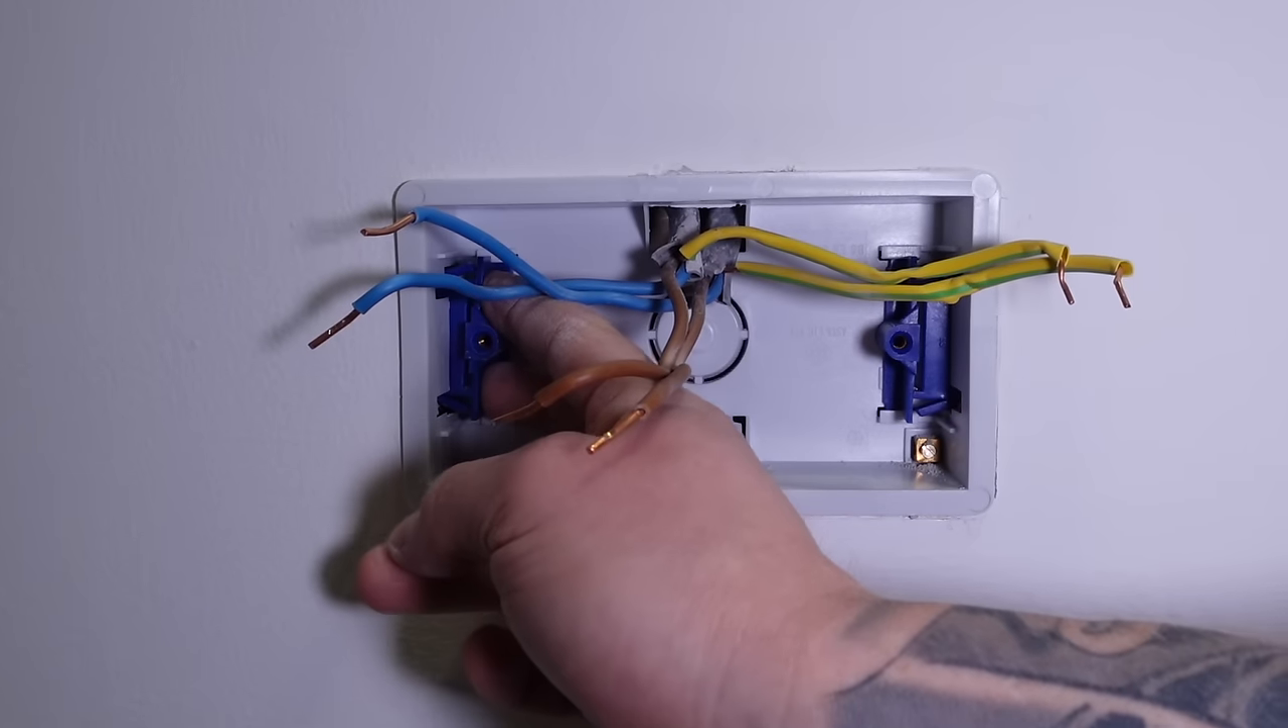Now just check that it's level, which it is. And you can see that the box is now fitted in the hole.